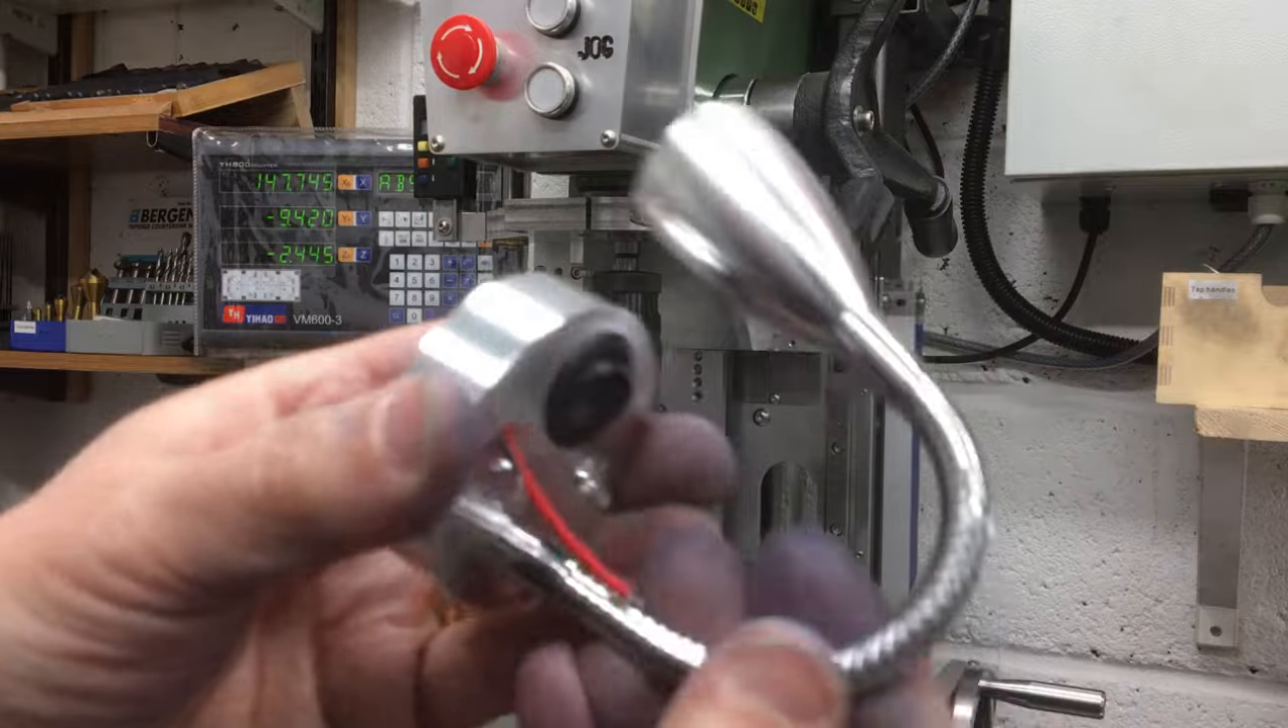I've also had these a little while now and these are the little lights and still got to put those in.